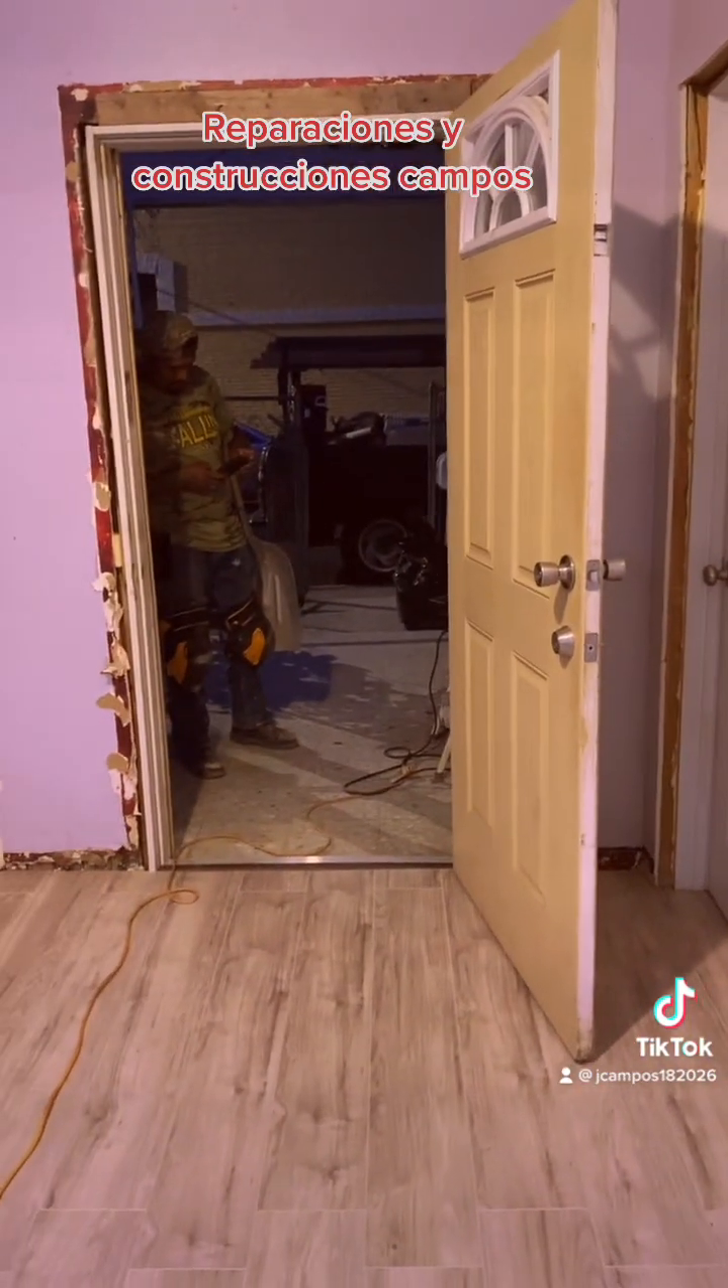El piso de aquí también ya quedó instalado la puerta también ya quedó instalada.